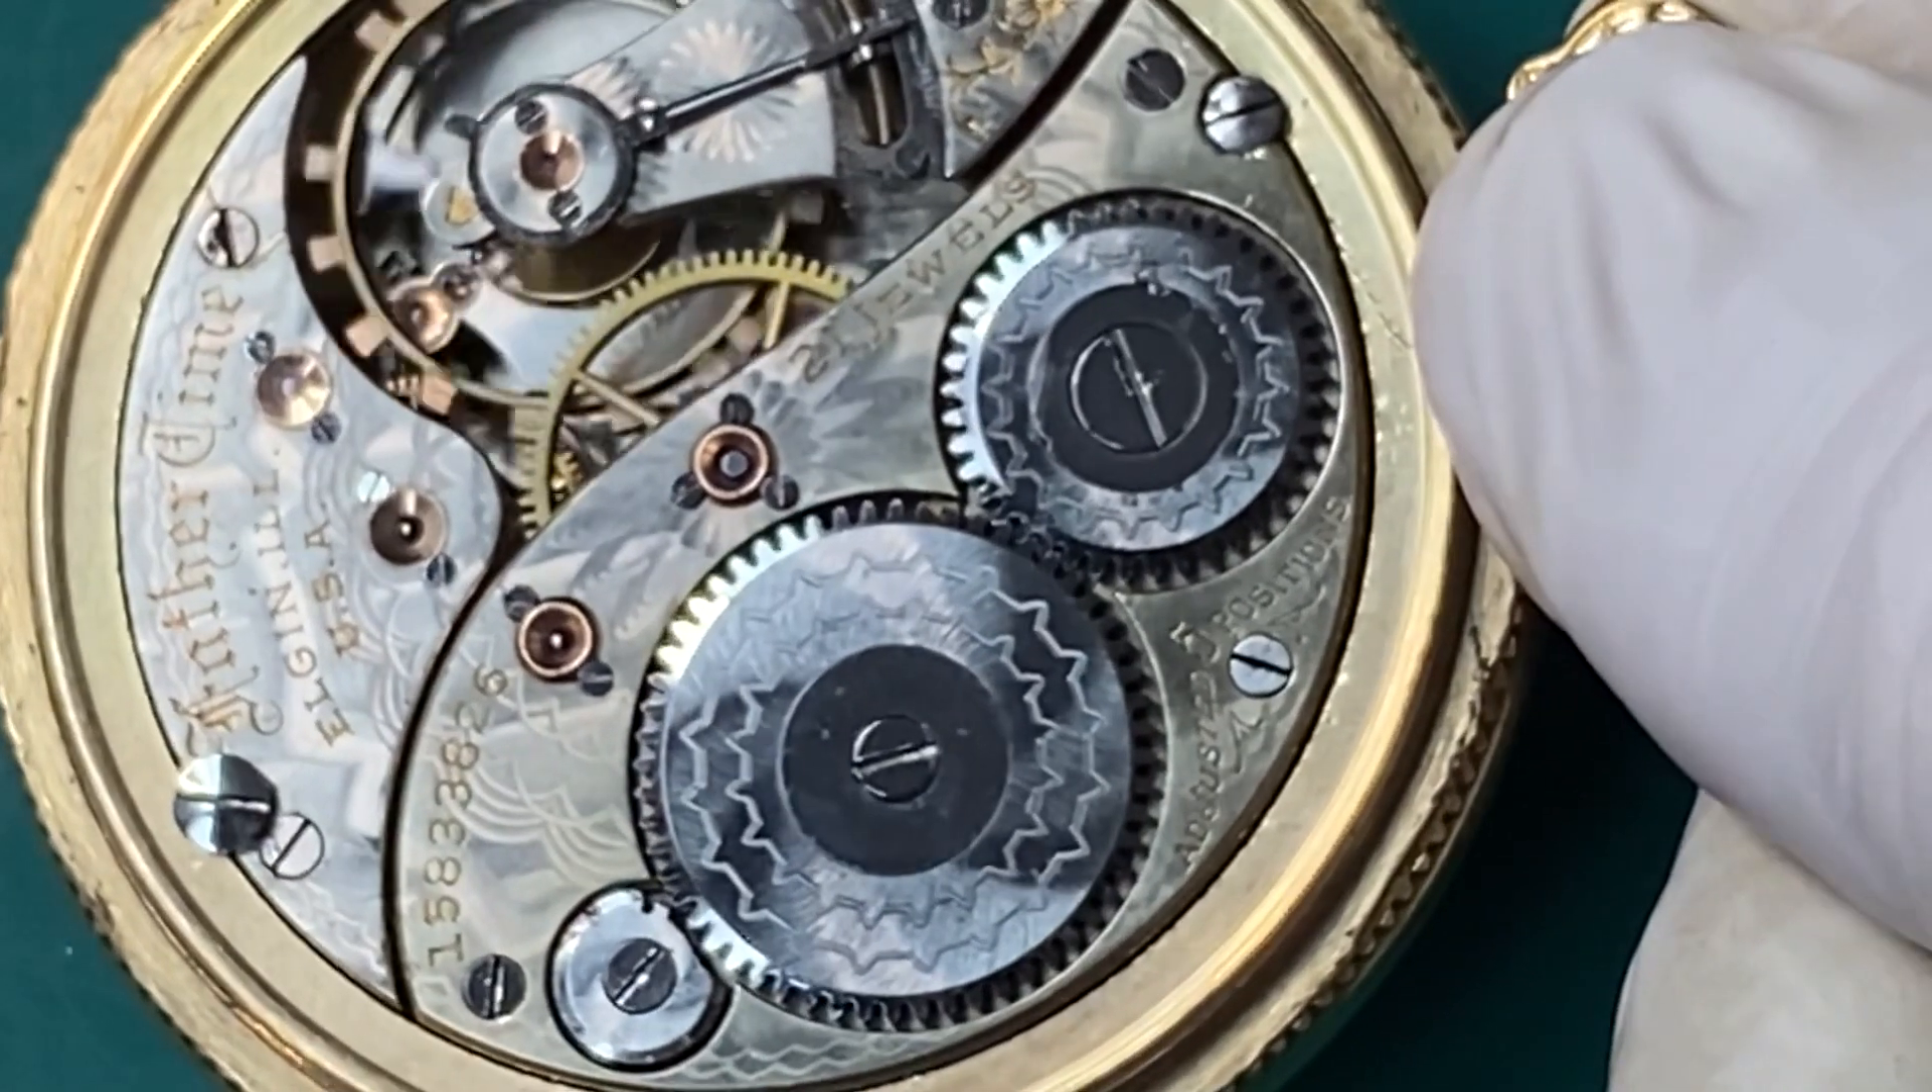And this is a 21-jewel railroad-grade Elgin Father Time made in 1911. Now we have the back cover off.